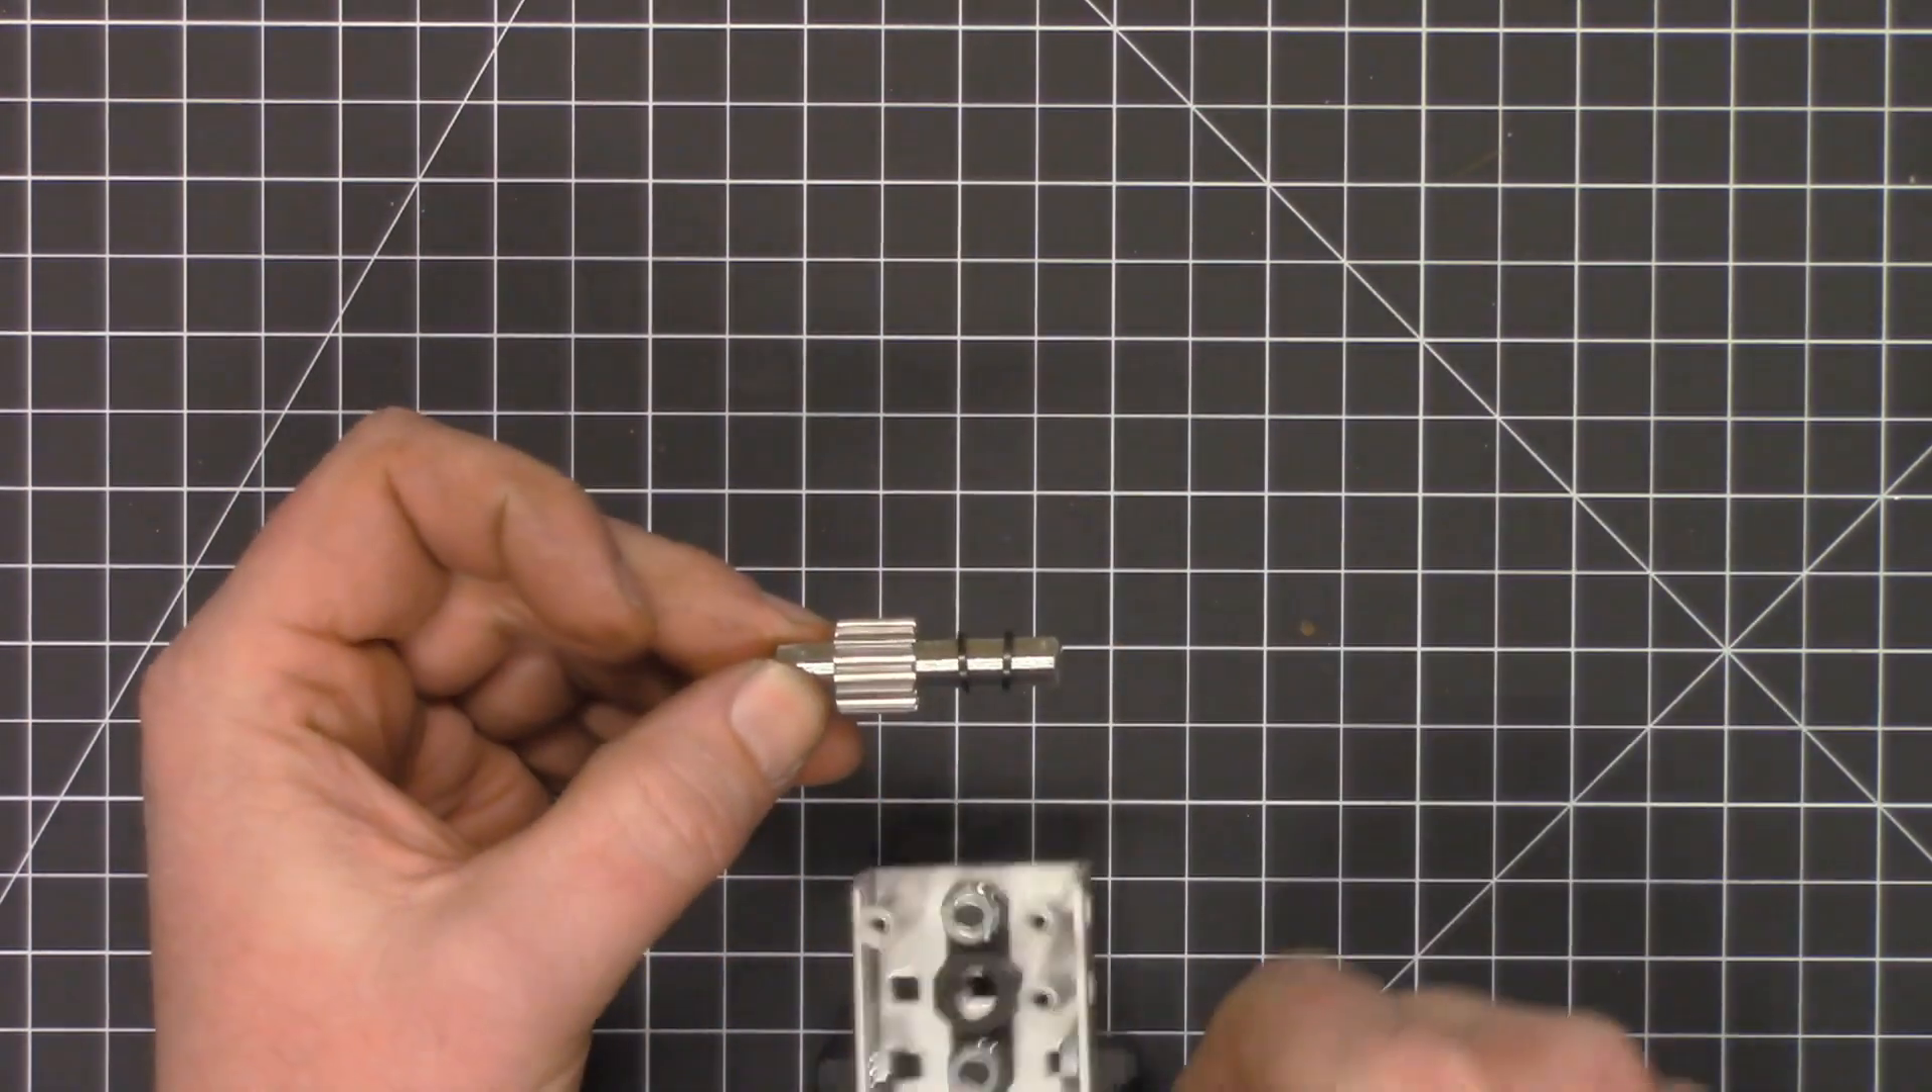So, here's our 1 .75 inch long shaft. I've got the 12 tooth gear on there.